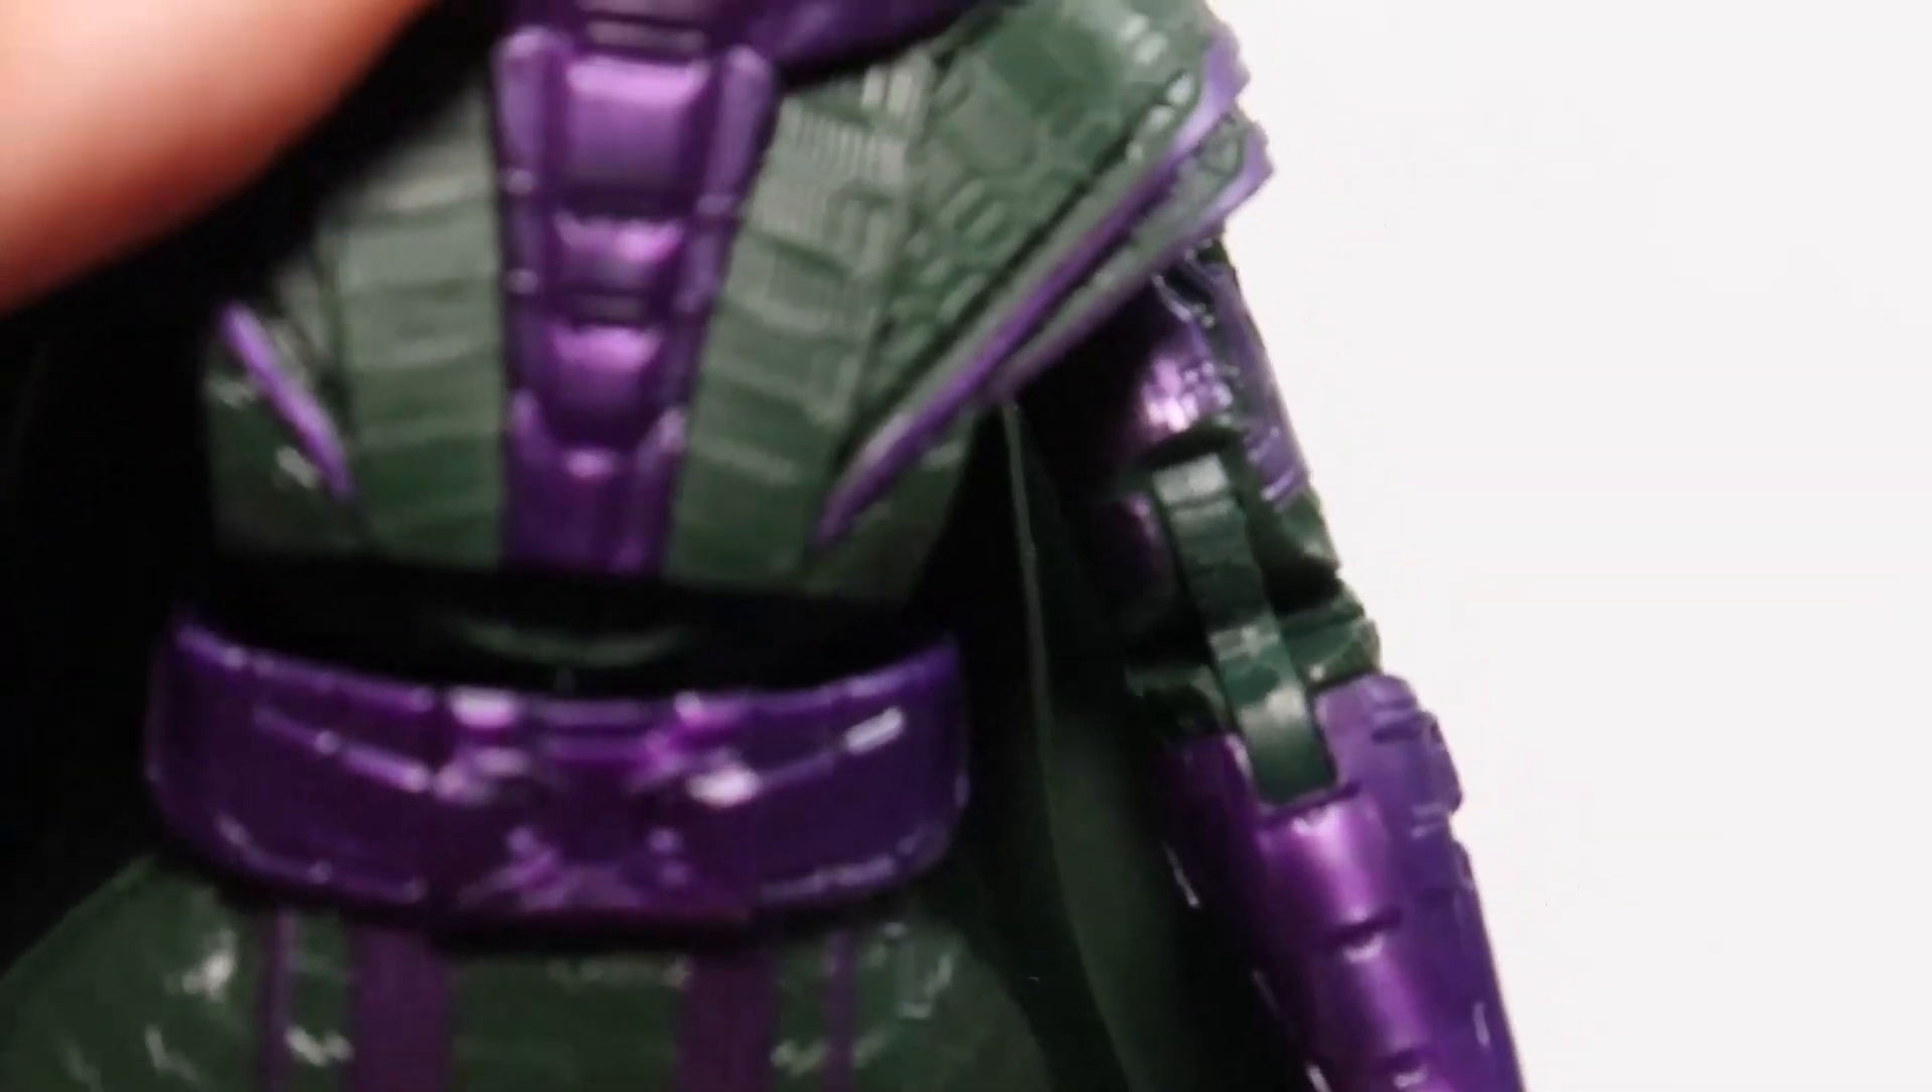My biggest complaint is right here at the ab crunch. There's a big gap there.